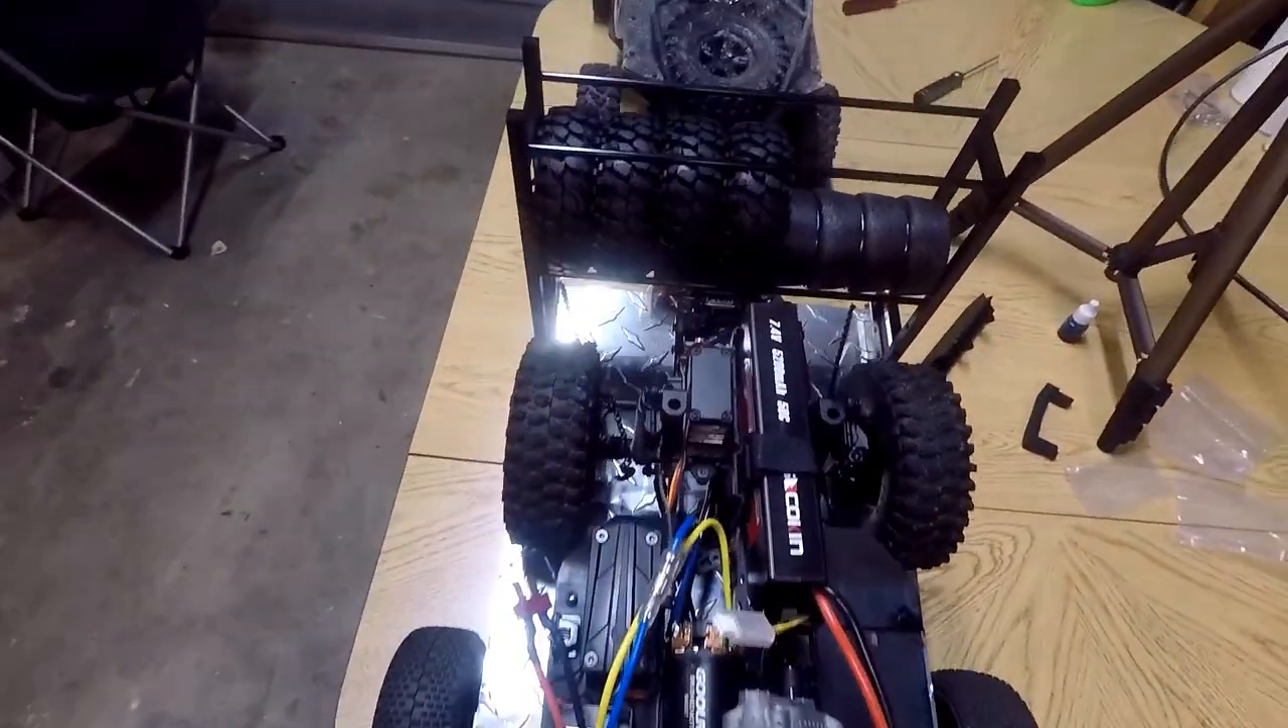You see trailers all set up tires and all.